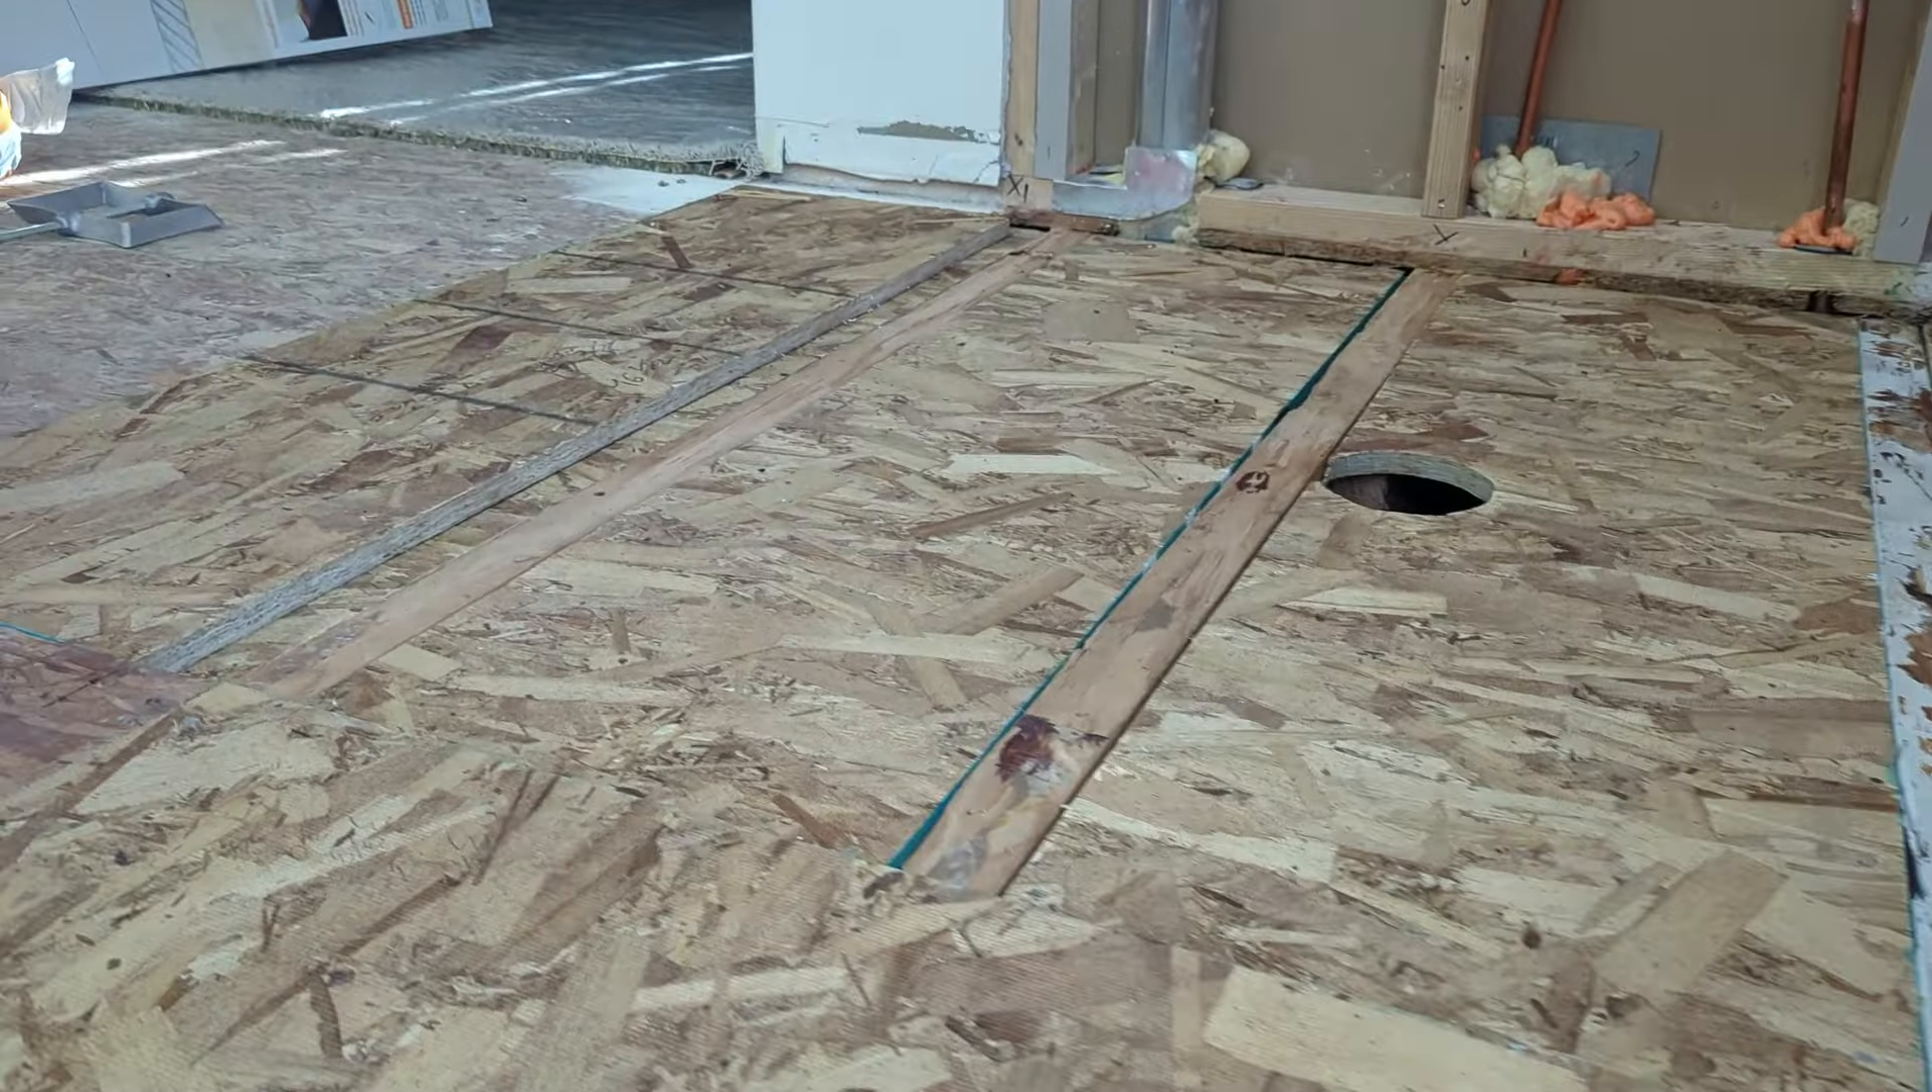The subfloor is back in.